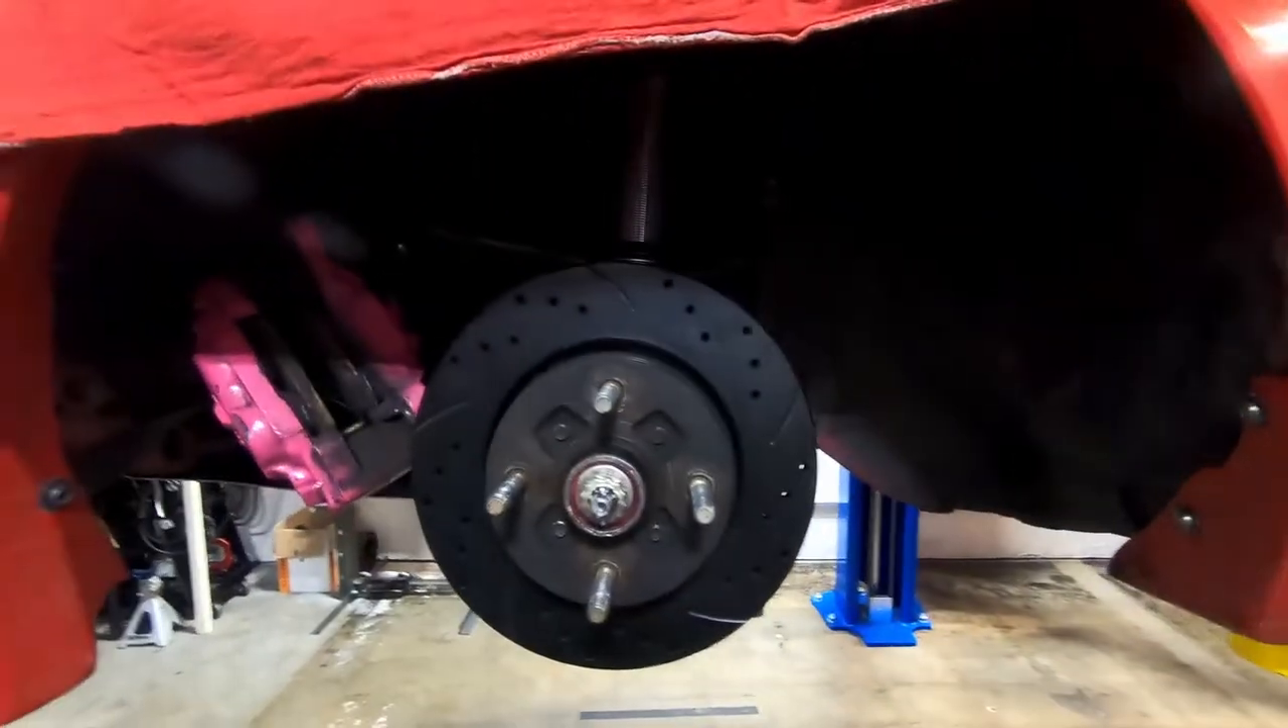Alright bearings are cleaned and repacked rotors and hubs are on cars looking a lot better already.